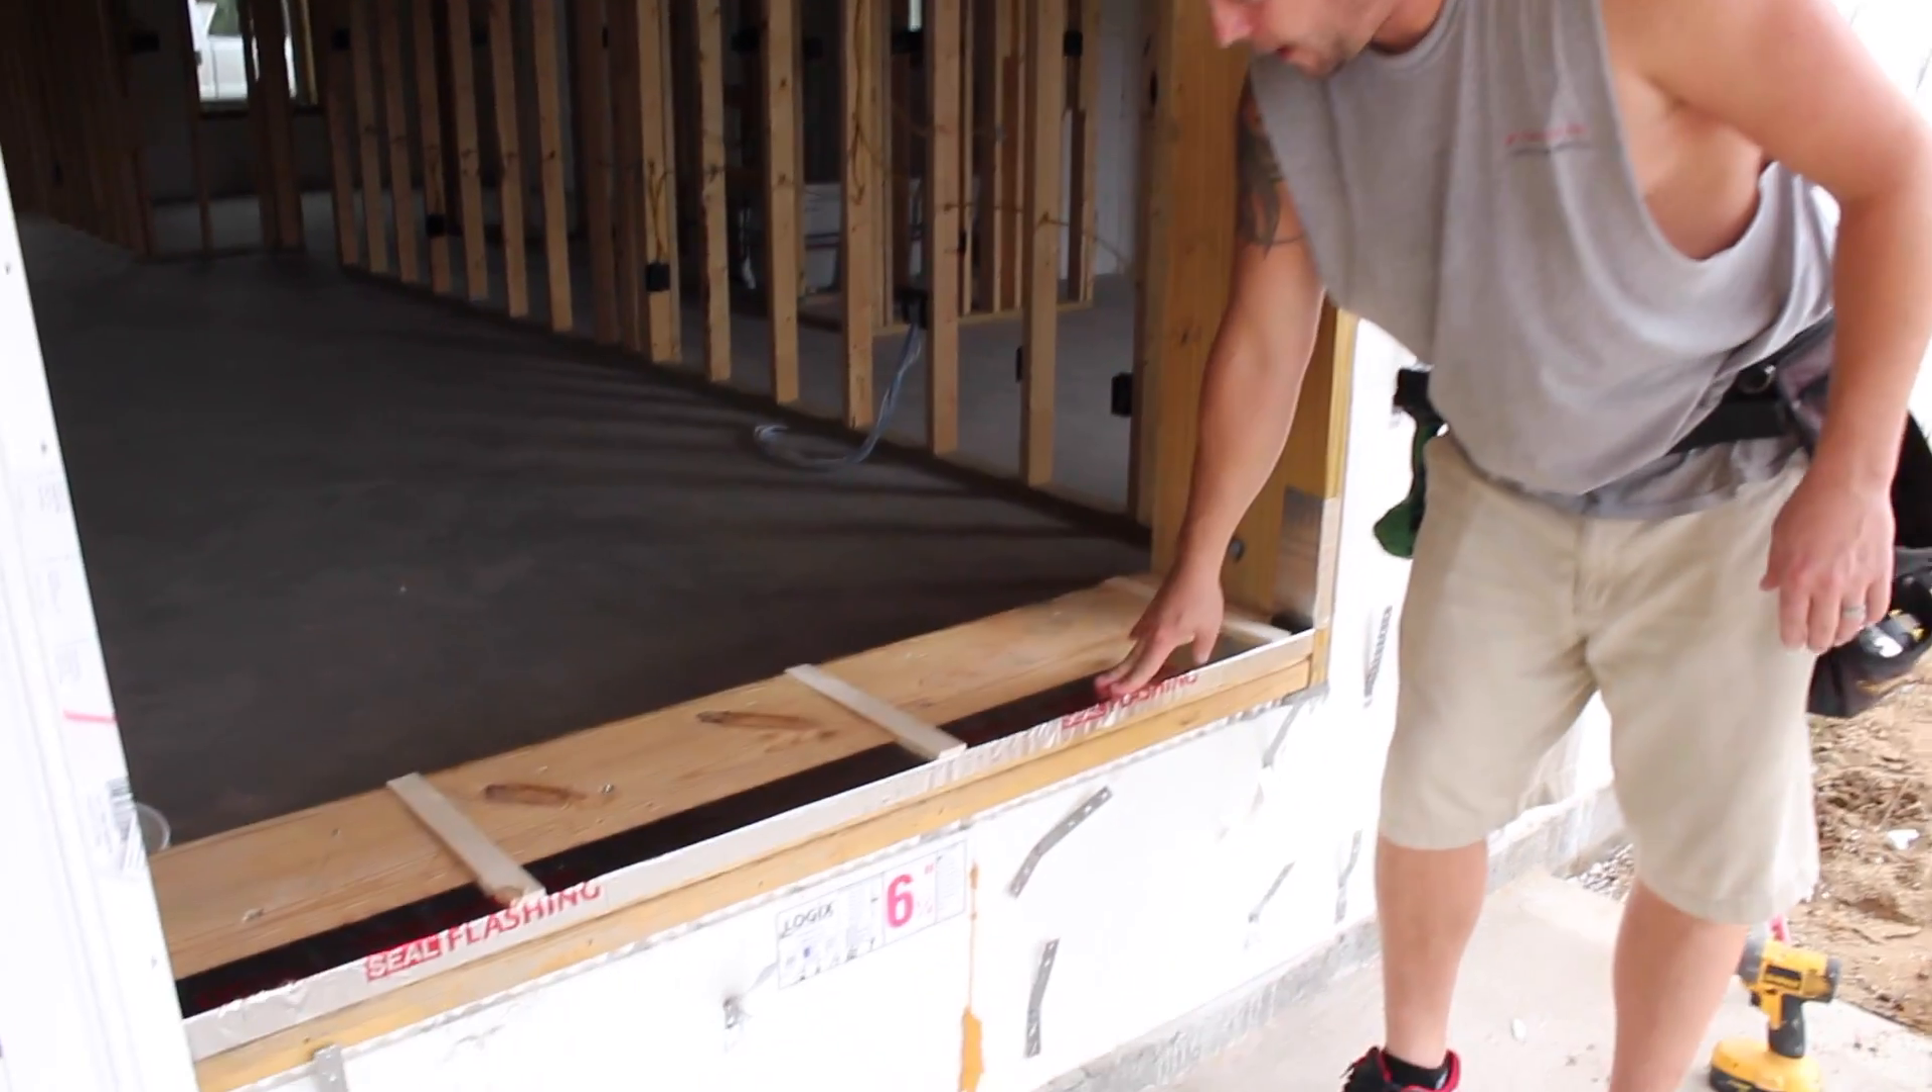We've already got our peel and seal down for our base for the bottom.